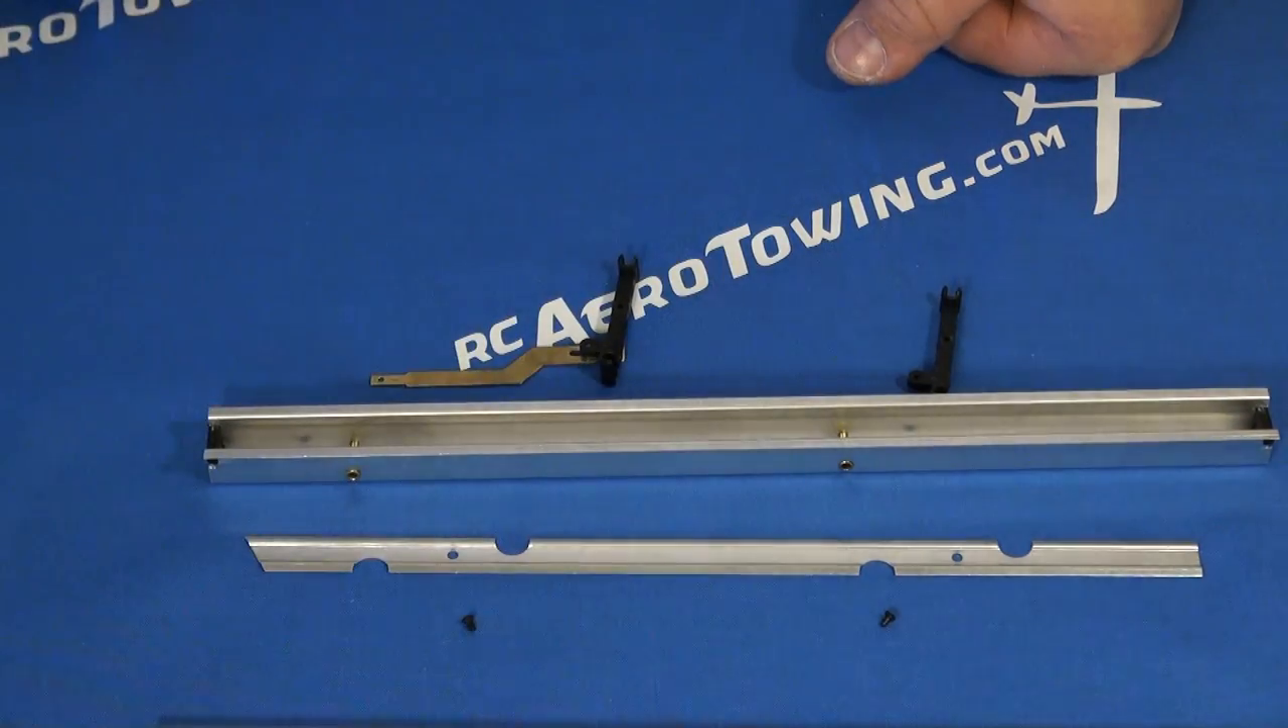You pretty much have all the parts of the spoiler taken apart.